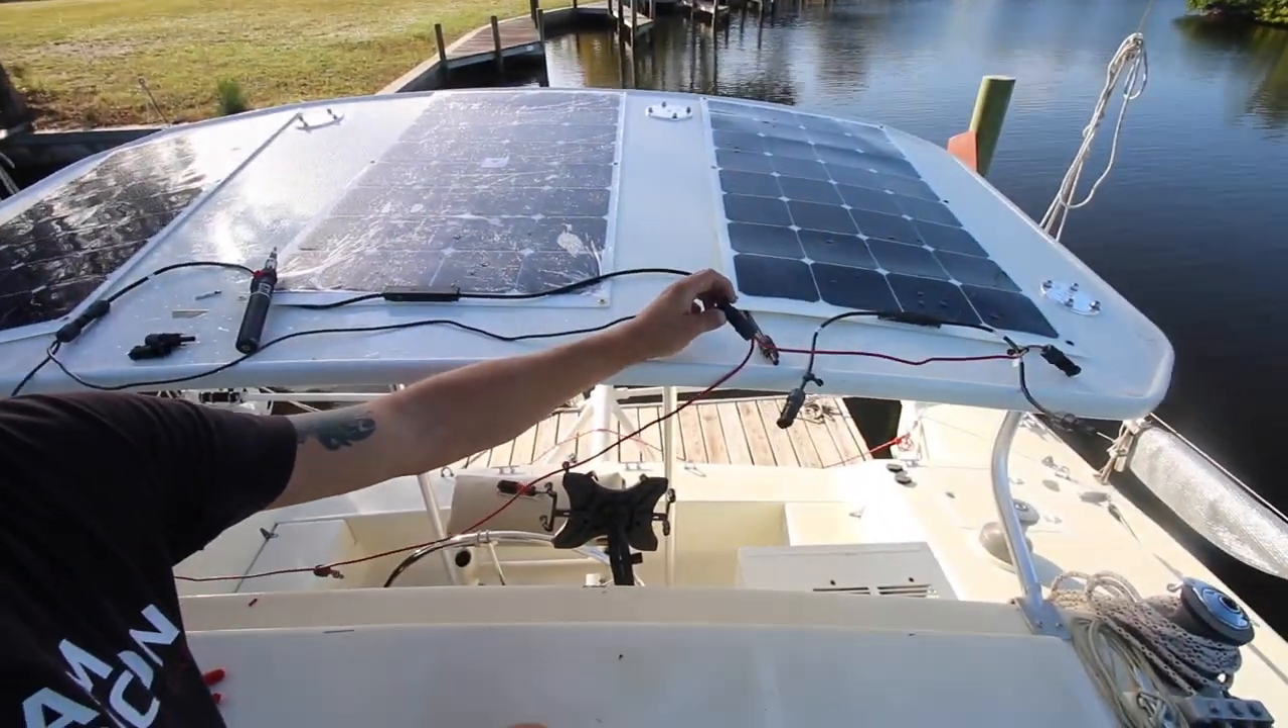These panels are not connected right now.